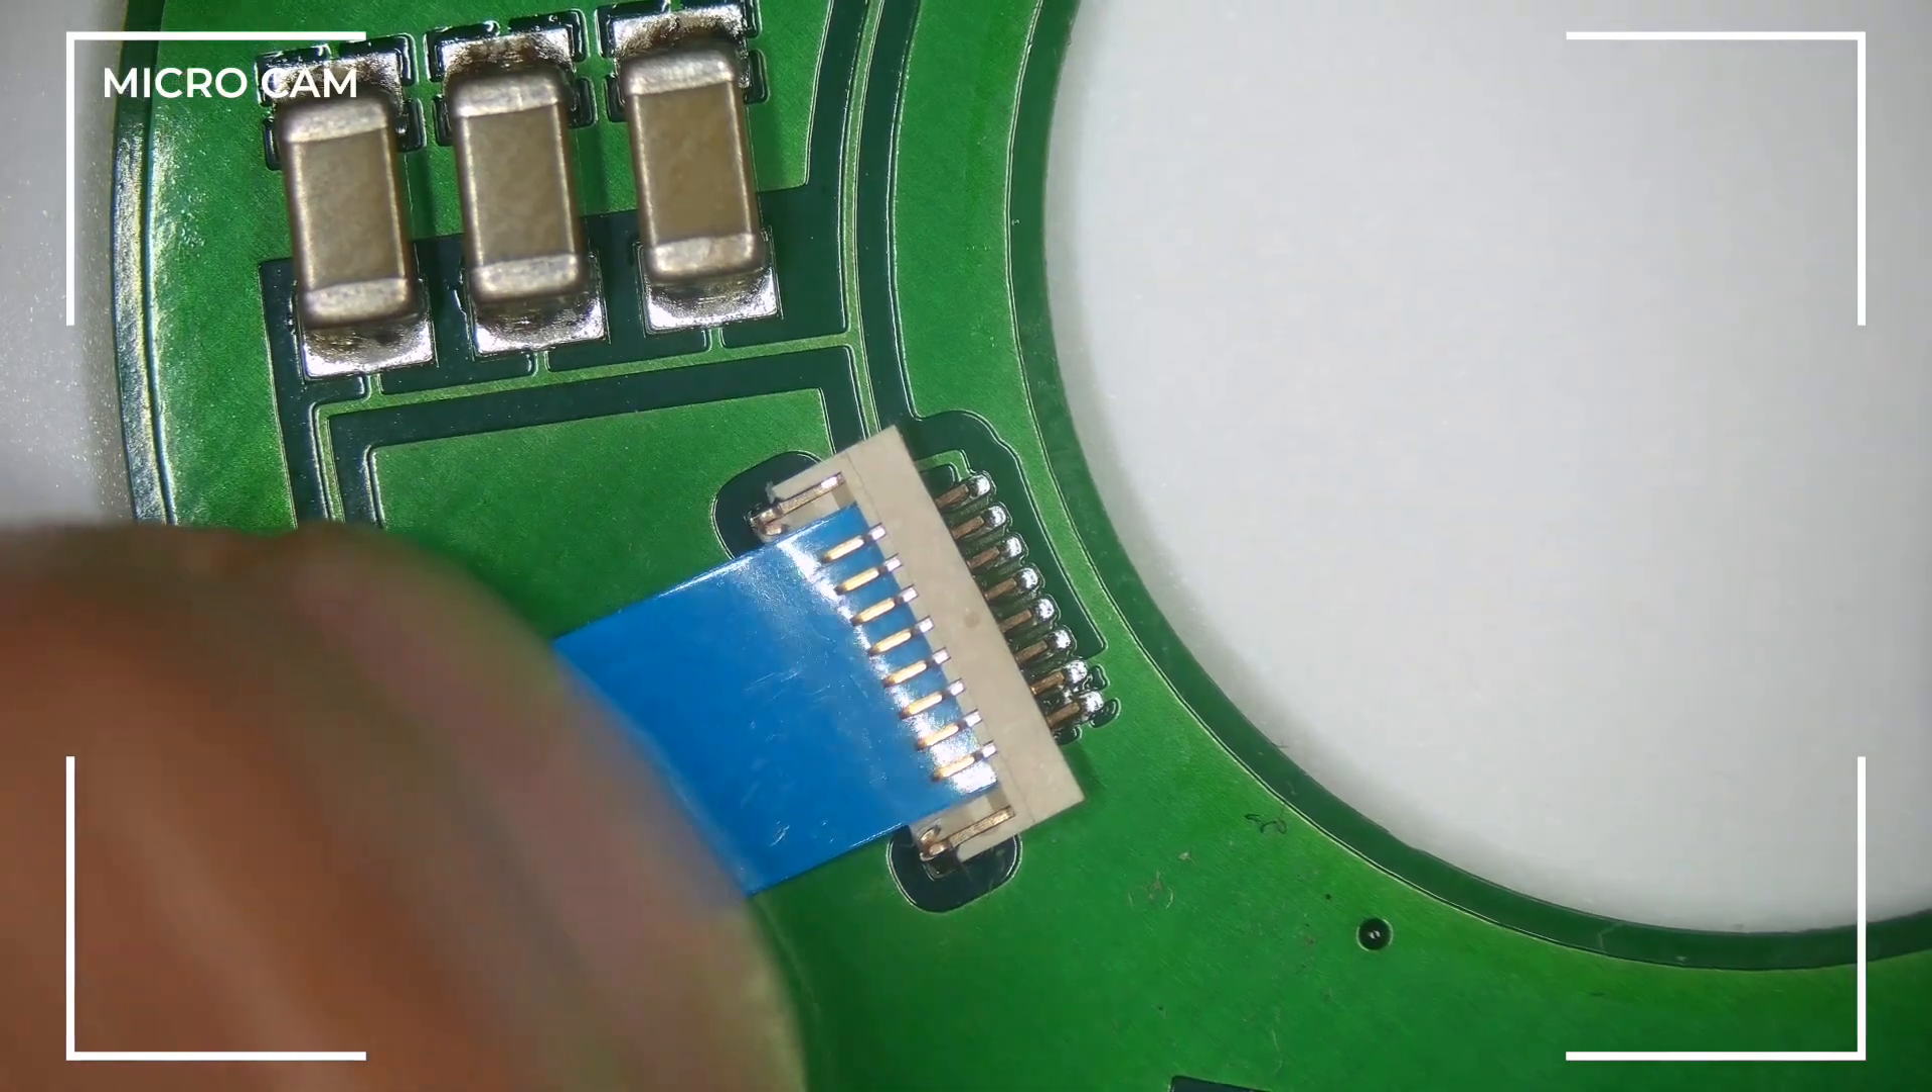As you can see, the ribbon cable sits in the right position.